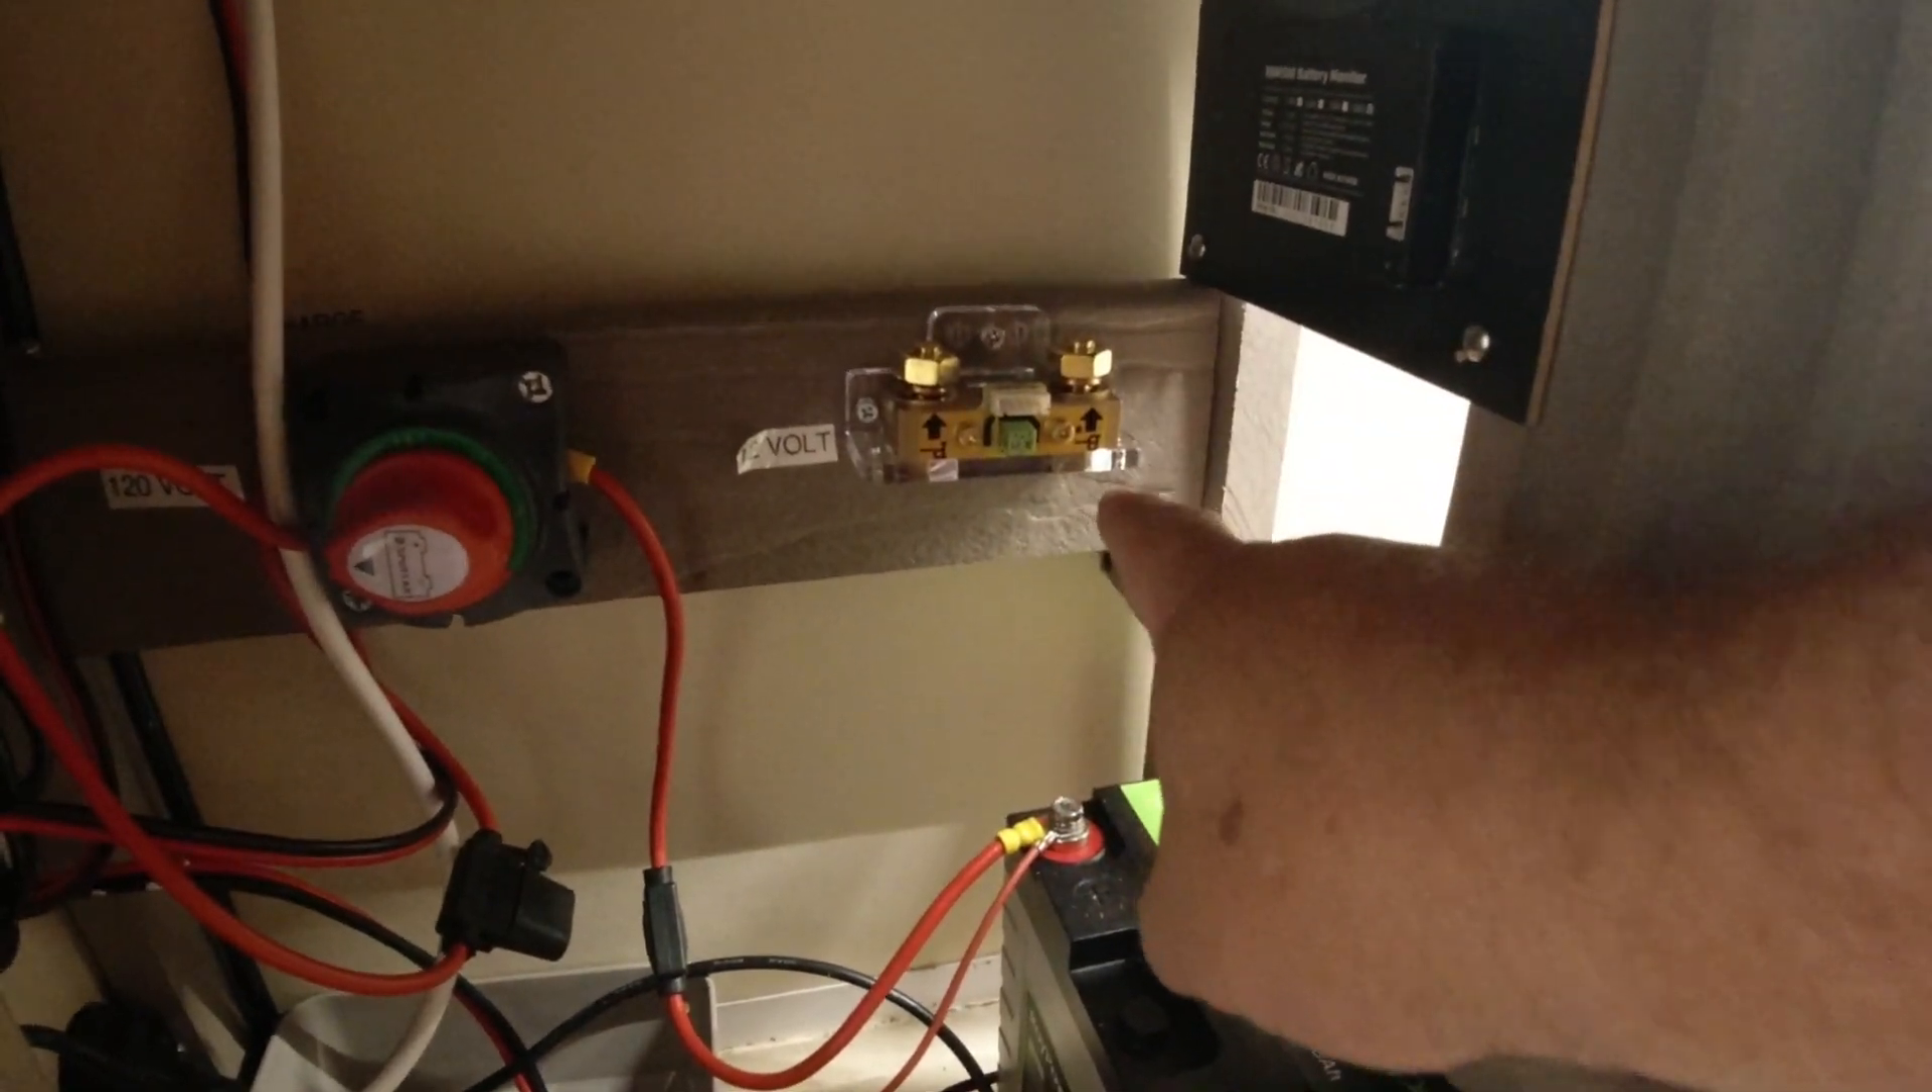We're done with step one which was putting in our shunt here with three screws and then also putting in this control panel here which has four screws.